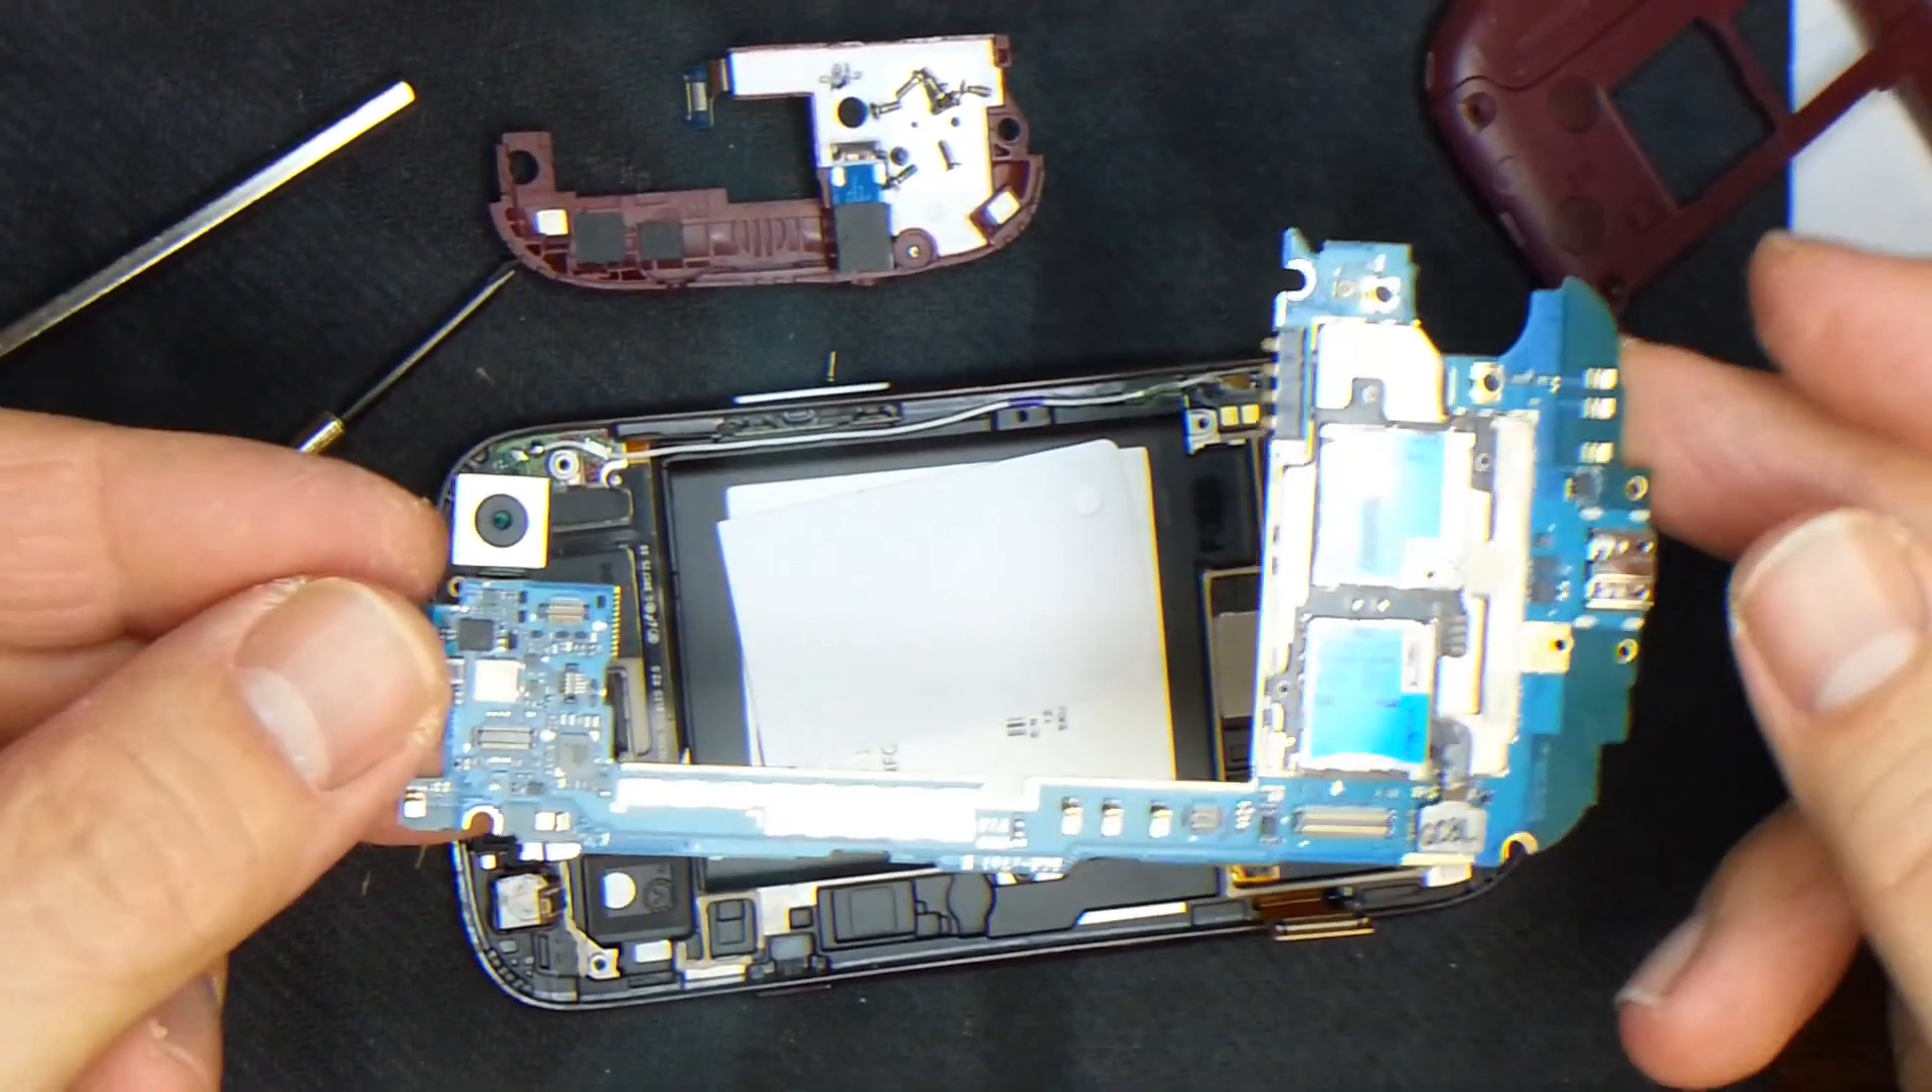Now the motherboard literally just lifts out very simple there you go there's your motherboard.